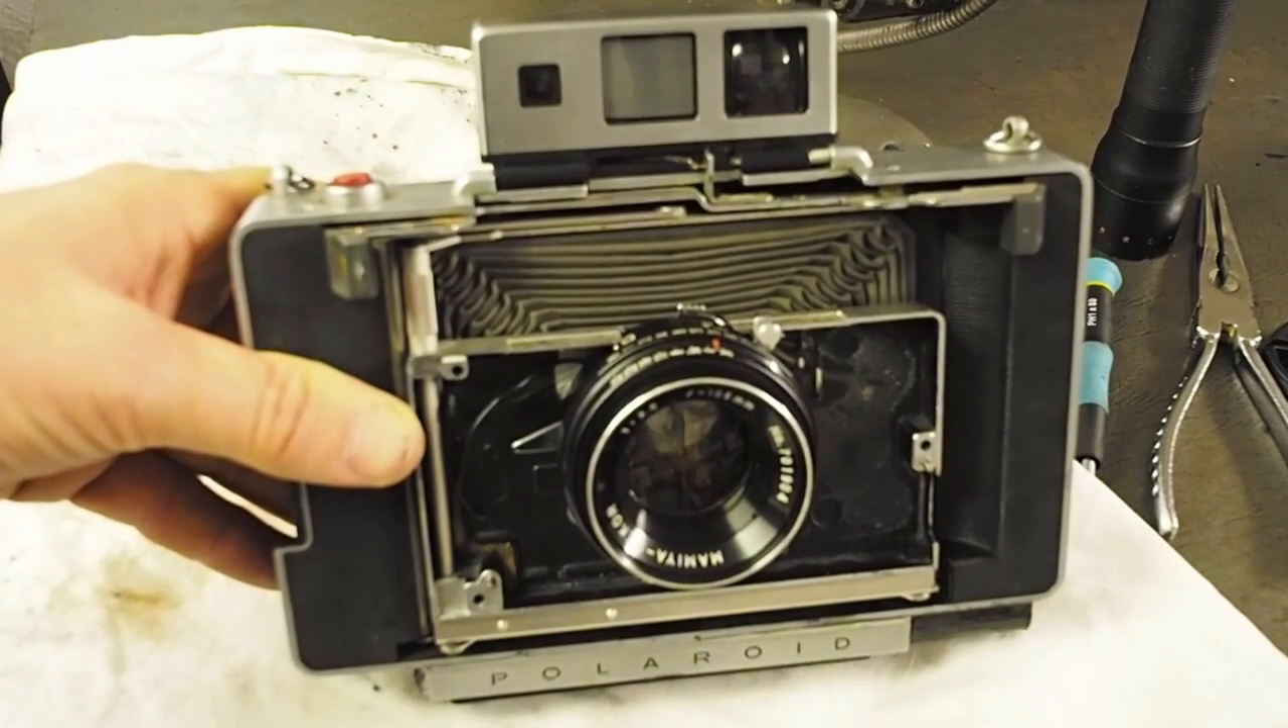Okay so now we've got our nice Zeiss range finder installed.